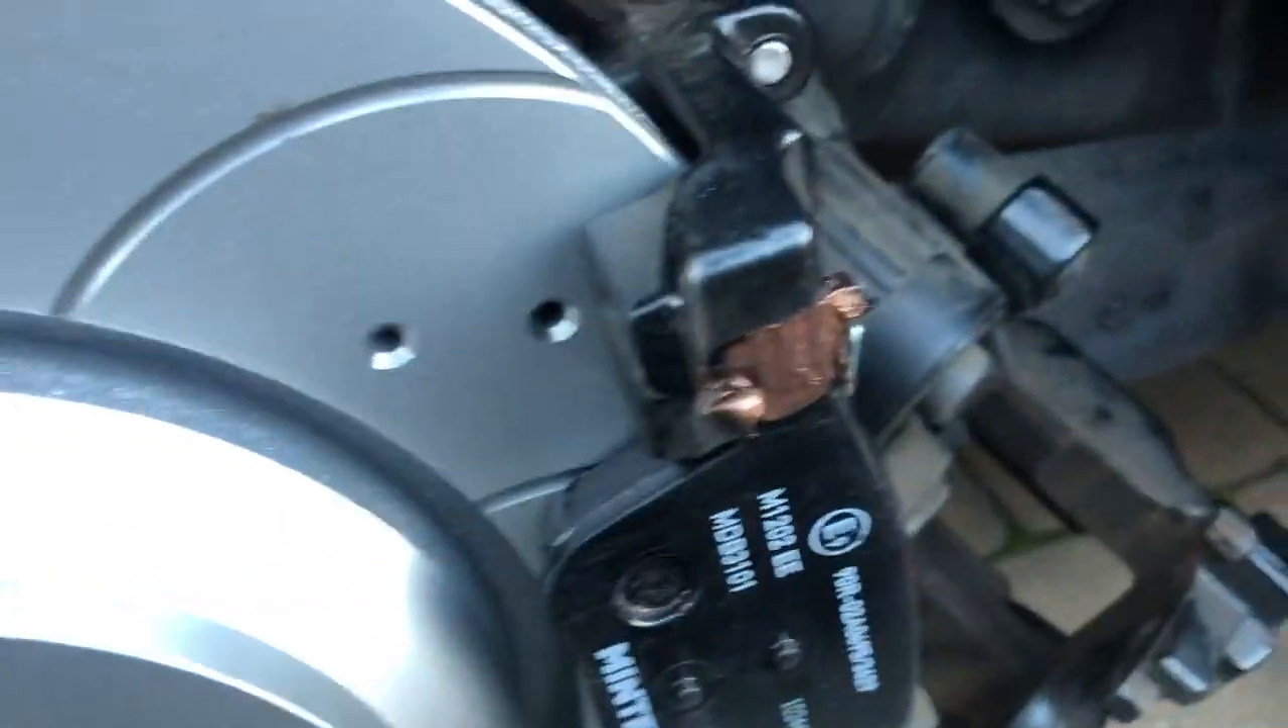I've got my new pads in now all copper greased nicely.